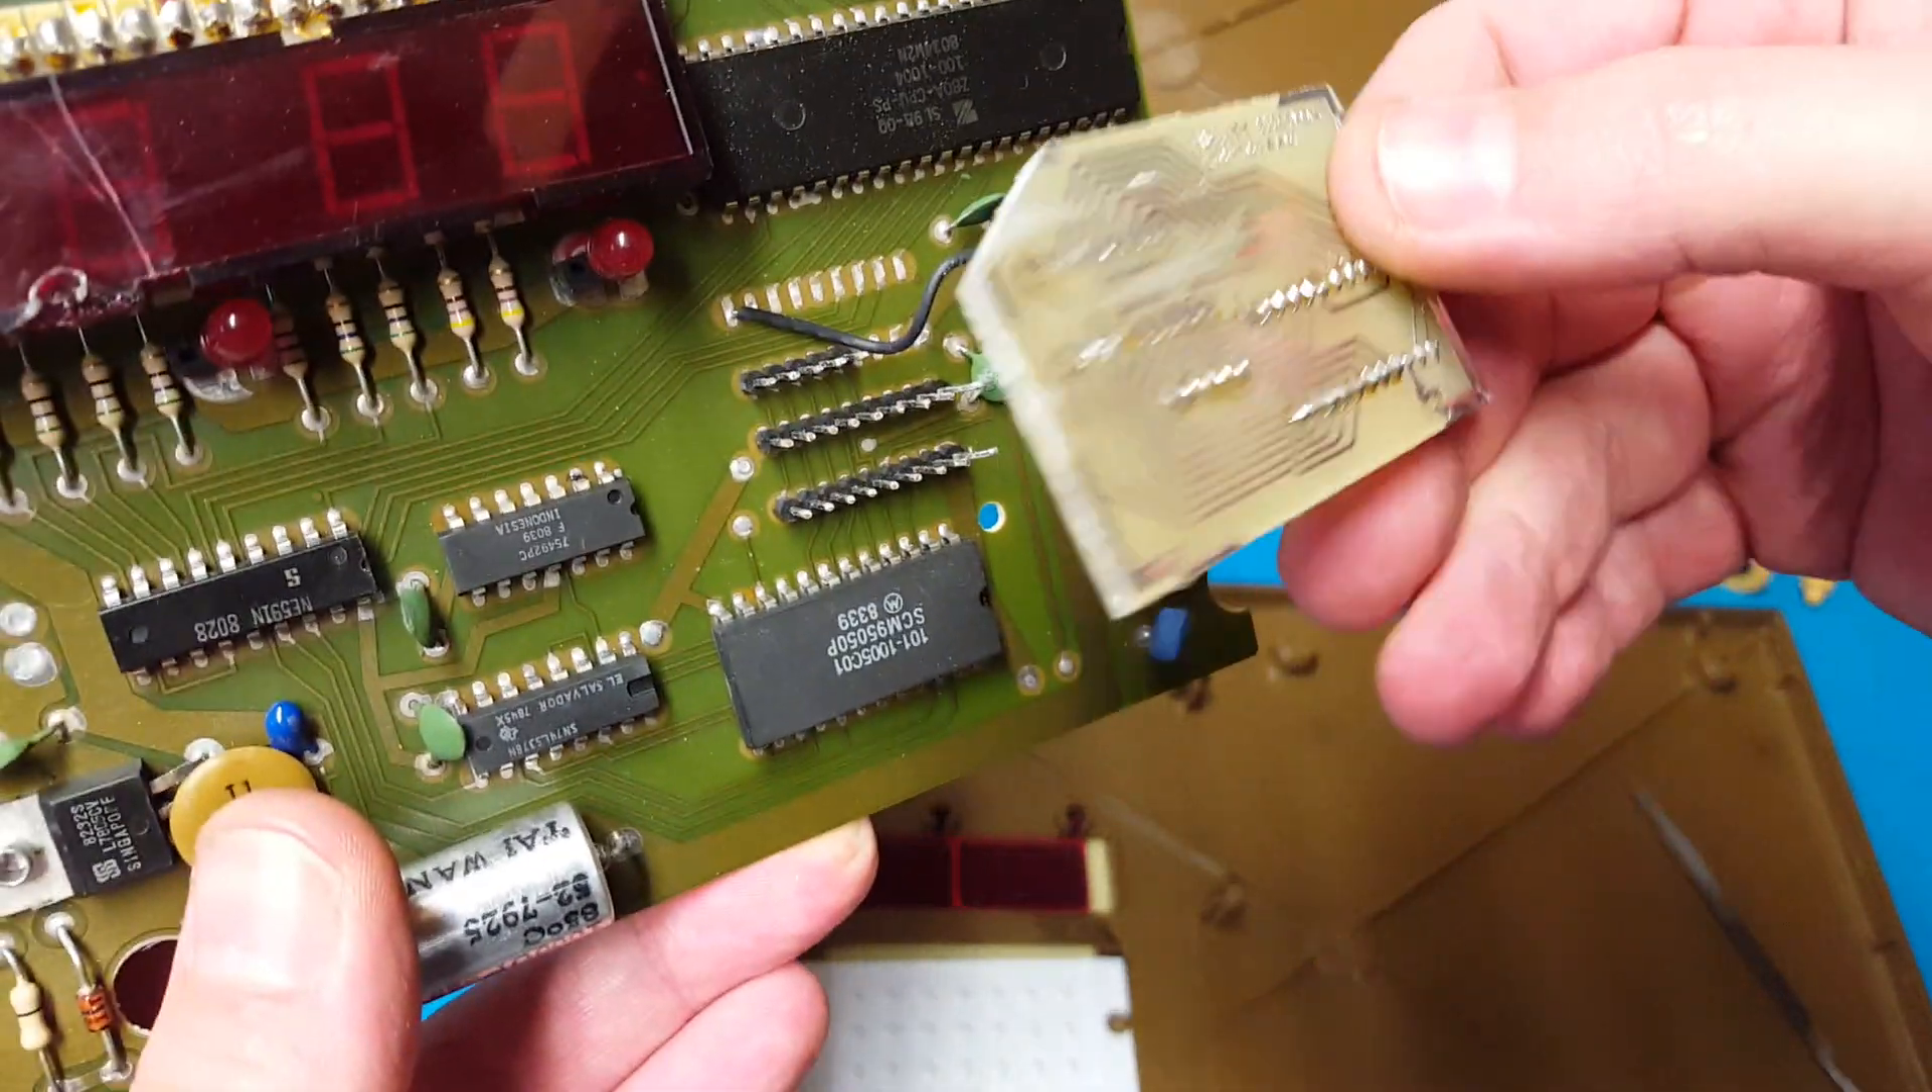All right, I managed to get that daughter board off there.